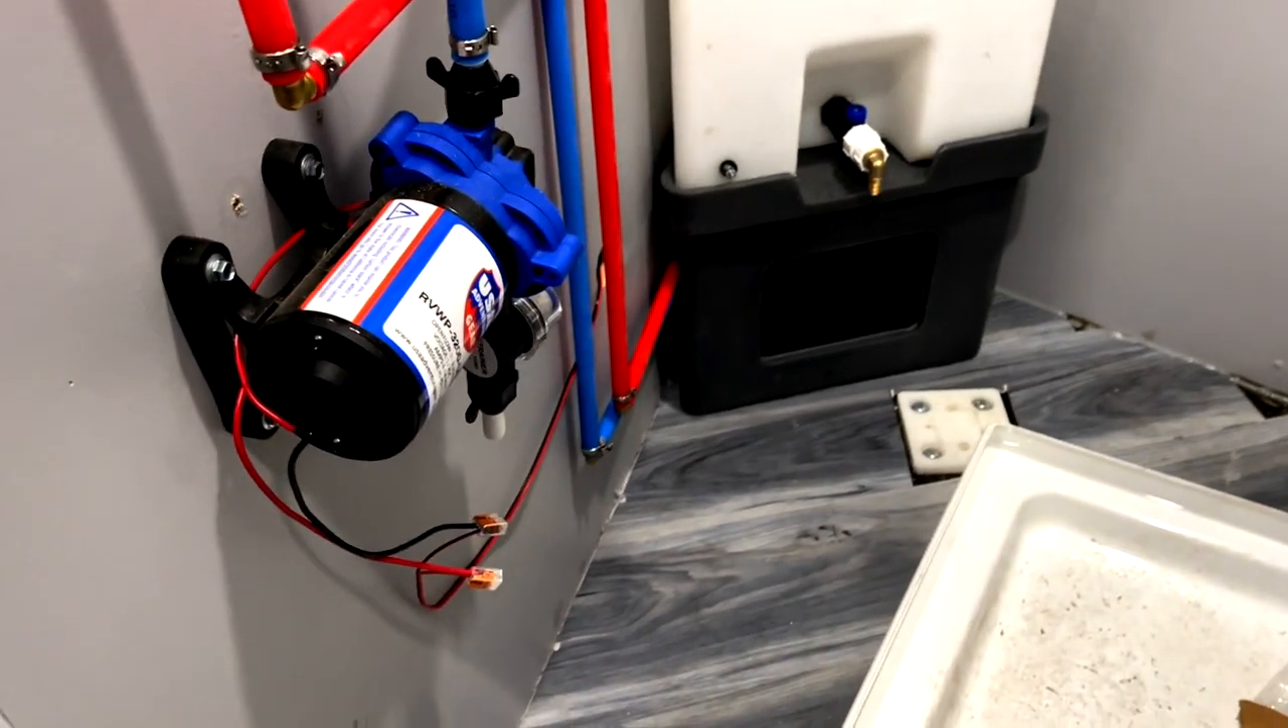I haven't run in the water from the tank over to the water pump yet.